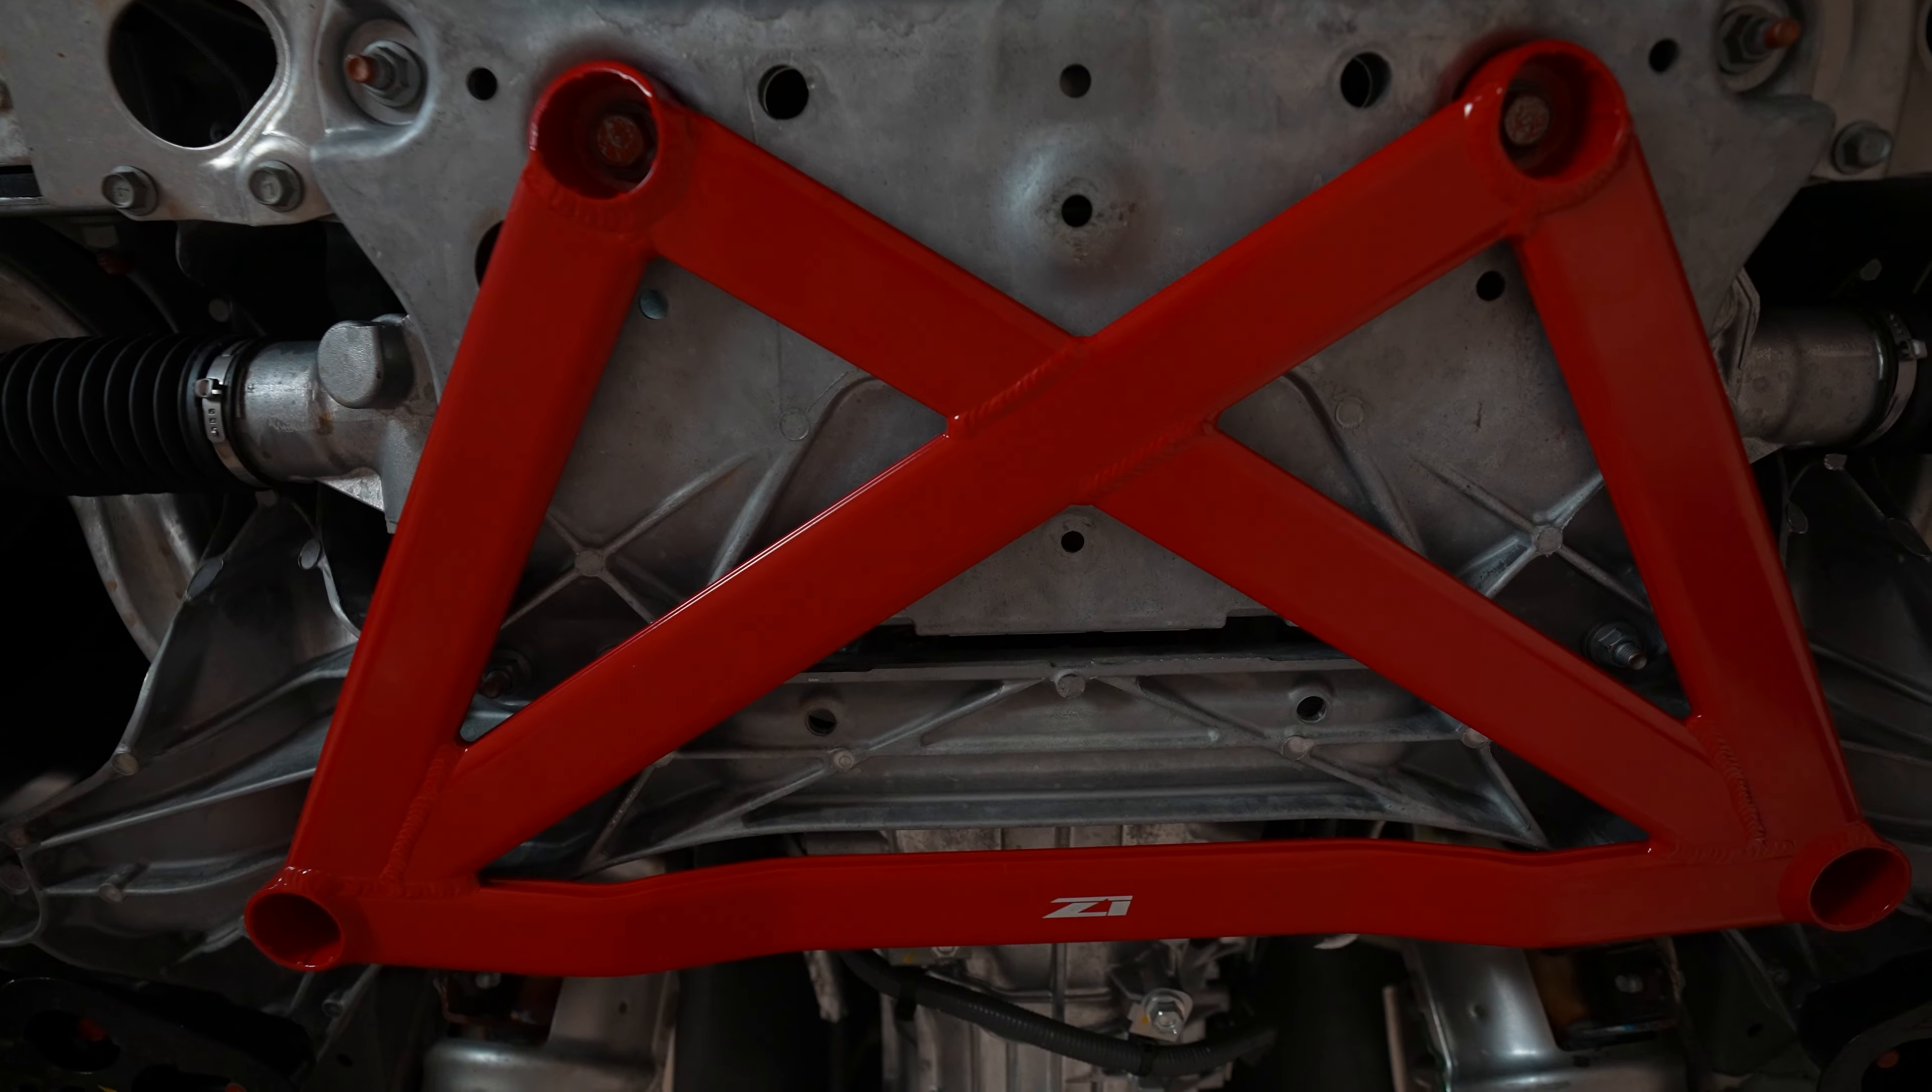All right now you've just installed your z1 front chassis subframe brace.